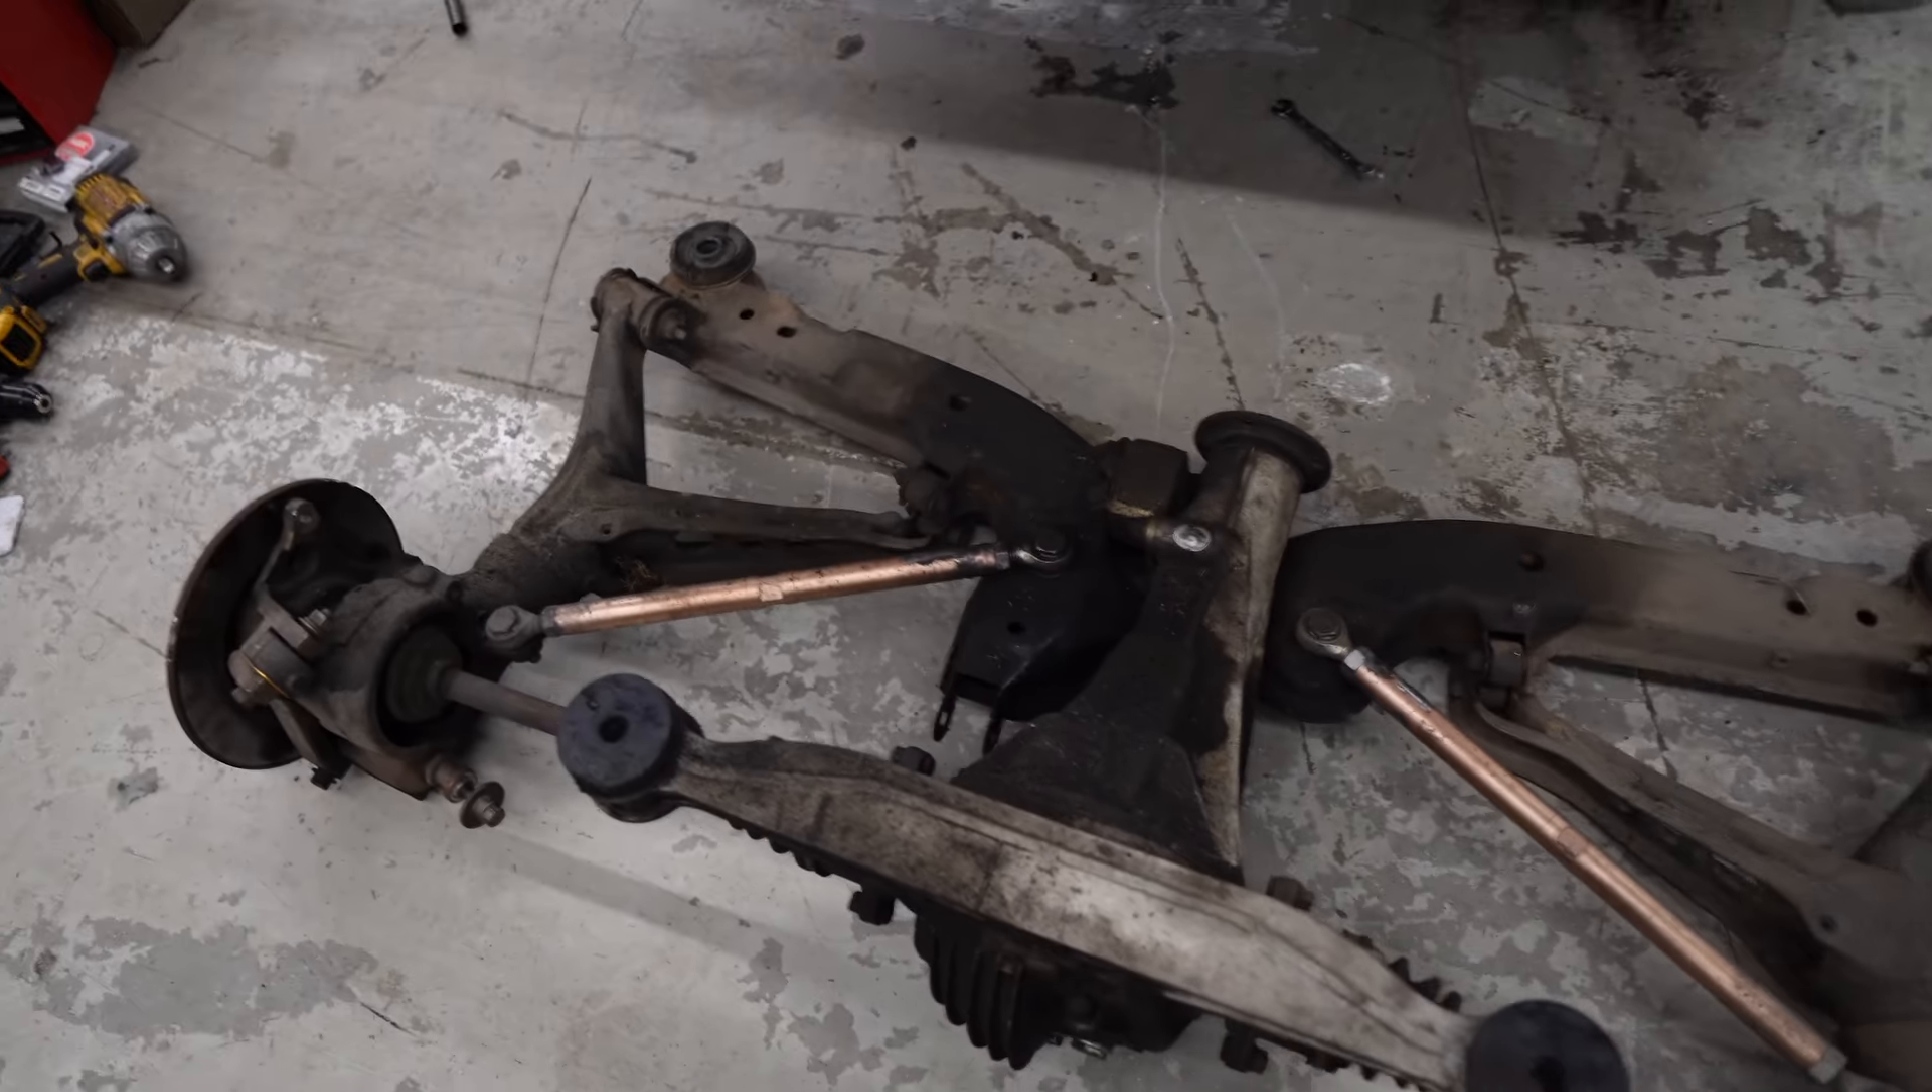Alright, so we finally got the whole rear end out.